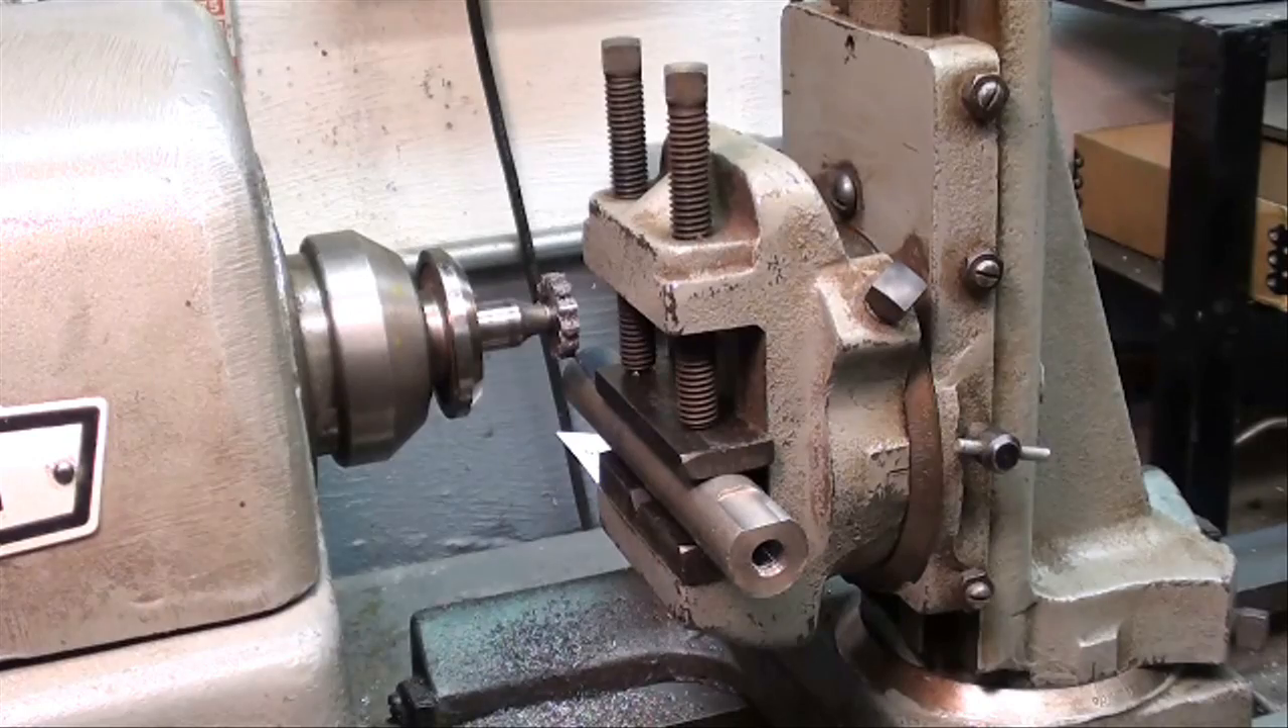And we've got the cutter mounted in the collet.